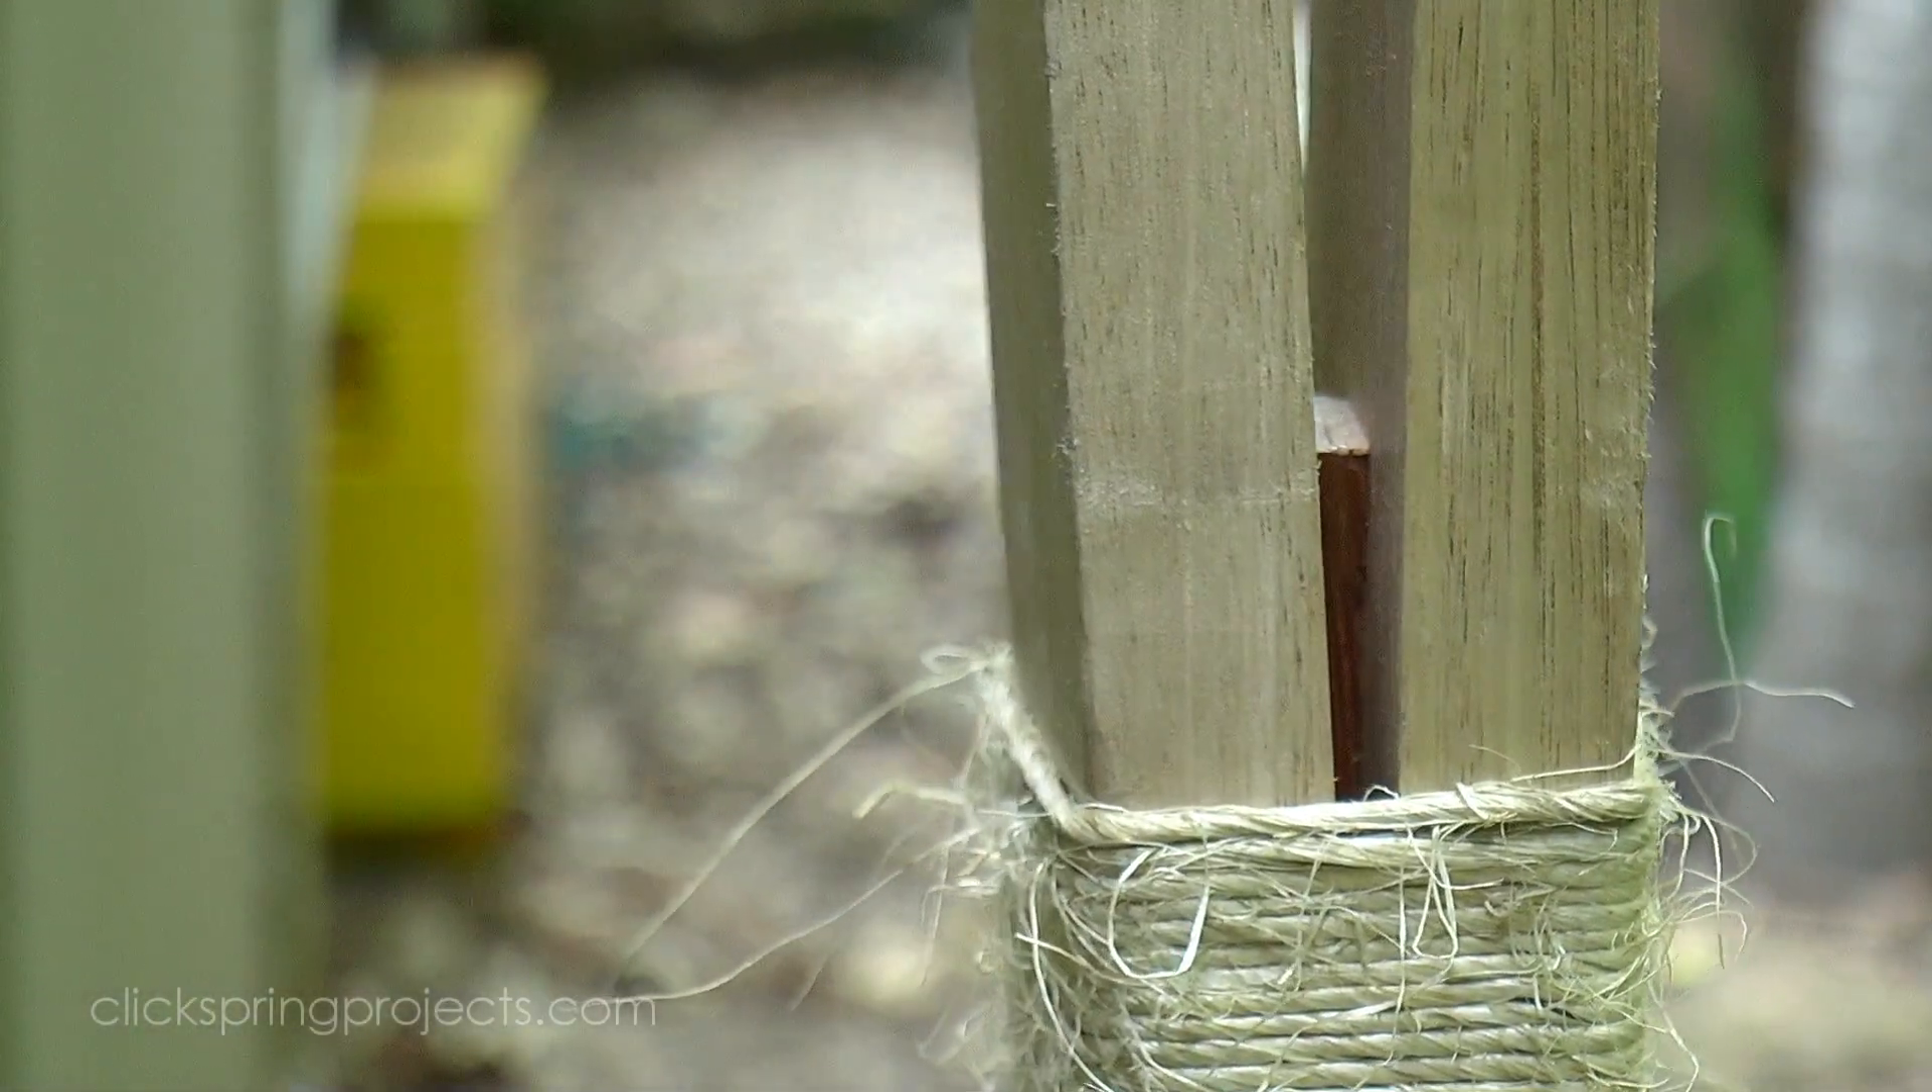A shallow timber wedge was slotted in between the two jaw arms, and then hammered home.